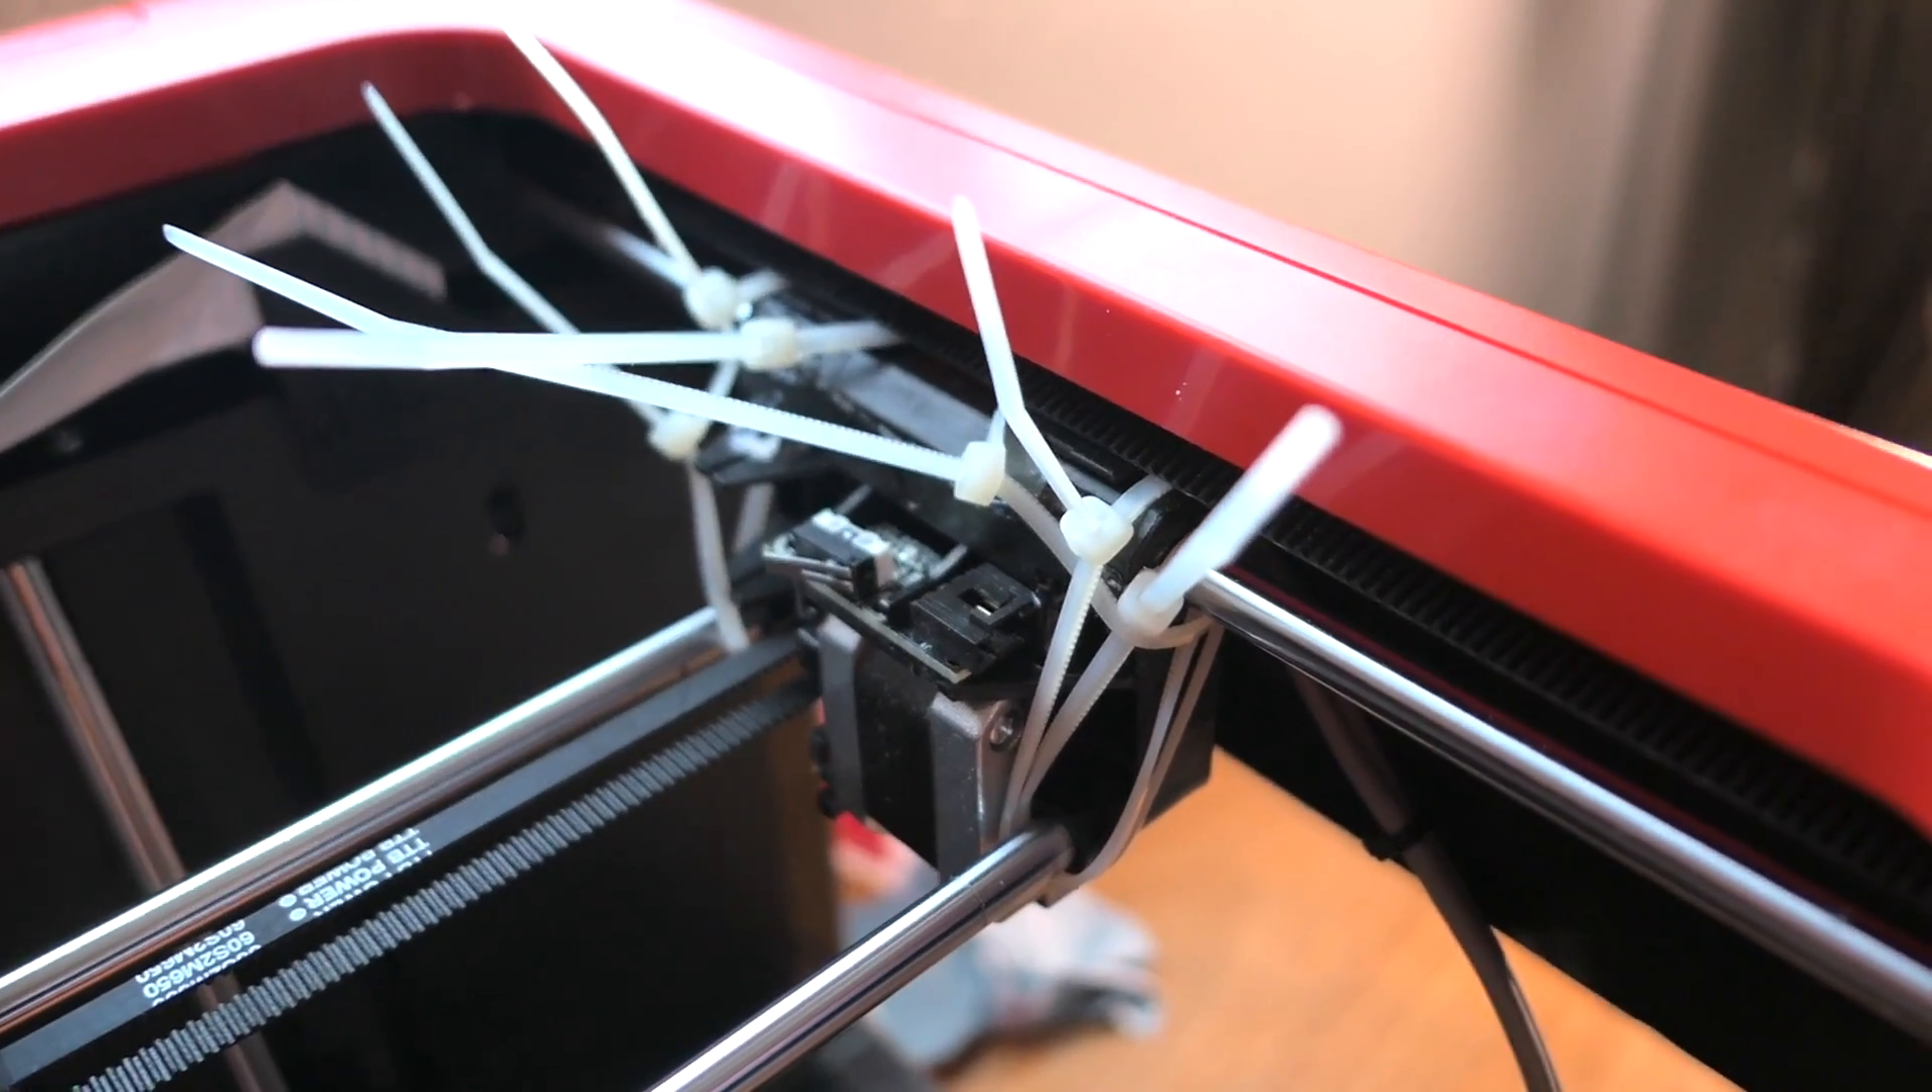I got everything glued up And as you can see guys I got a bunch of zip ties Everywhere Holding it together.